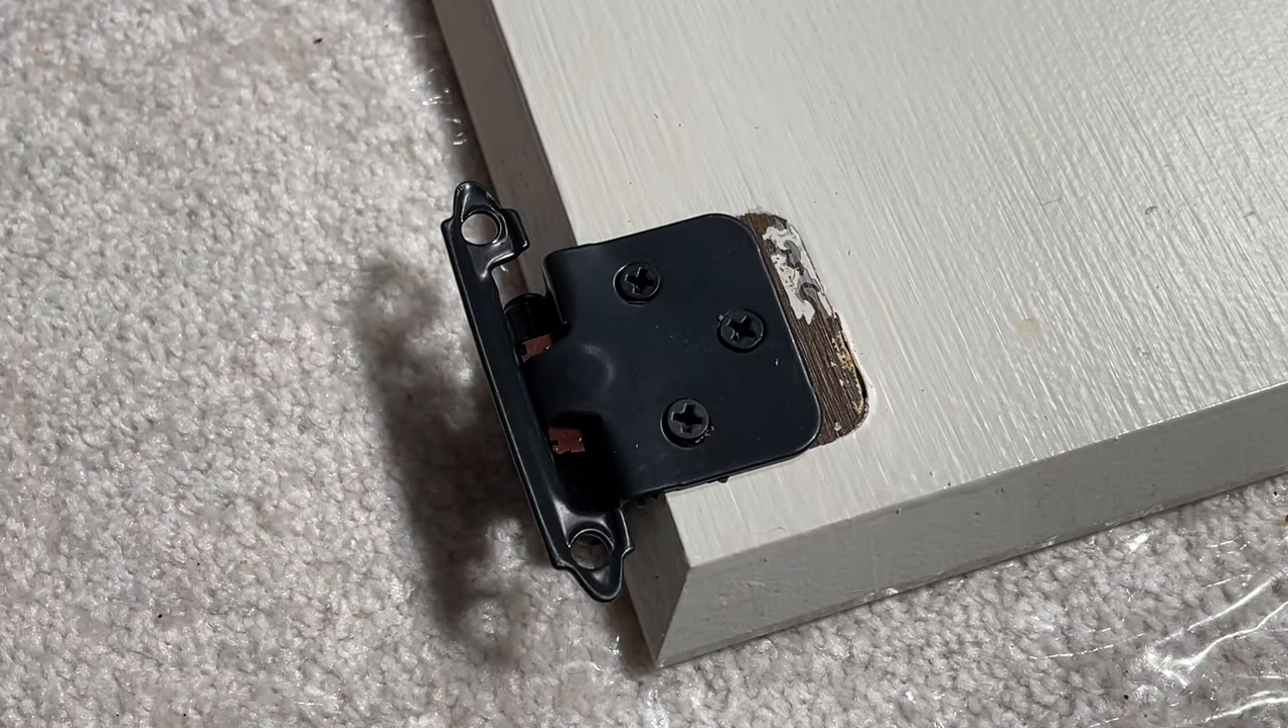All right so now we have the new hinge mounted to the door so let's go install the door and see how it looks.